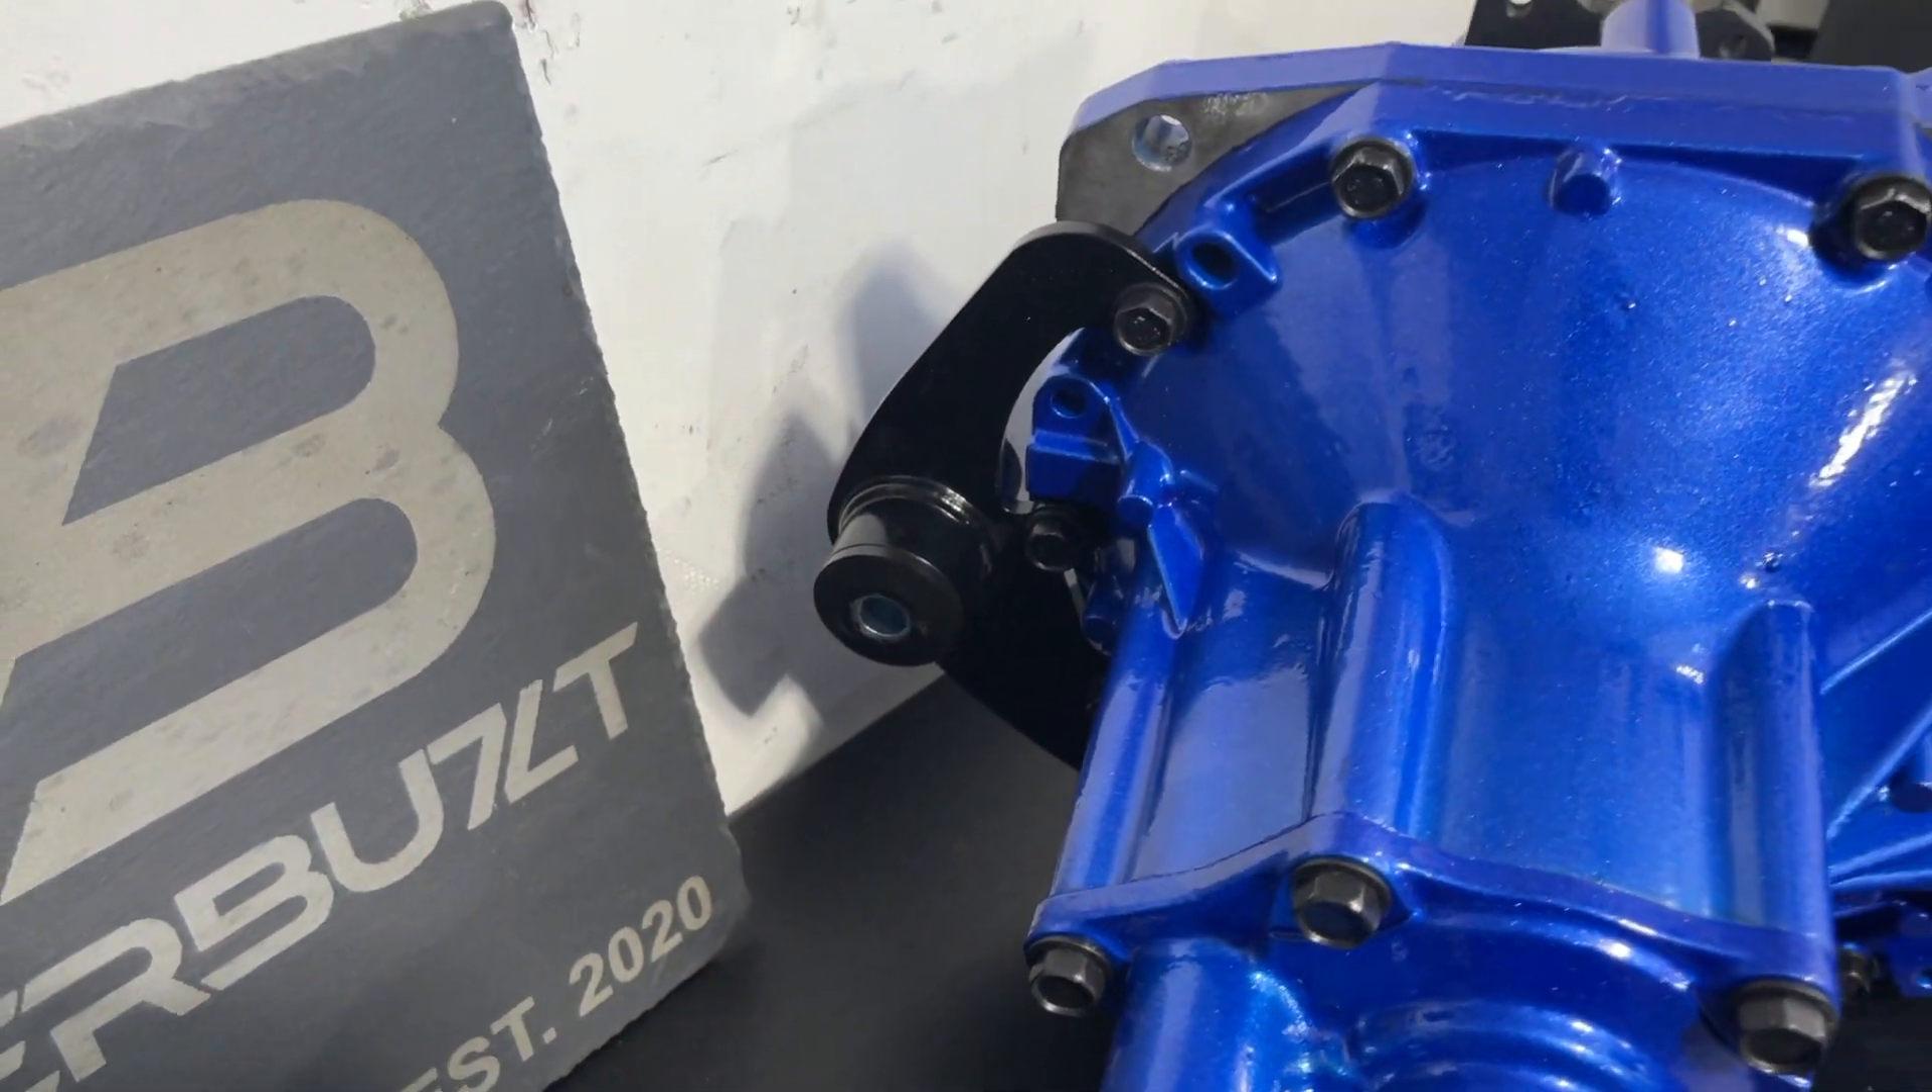The guys did such a great job. They even got that drop bracket installed on there for me.